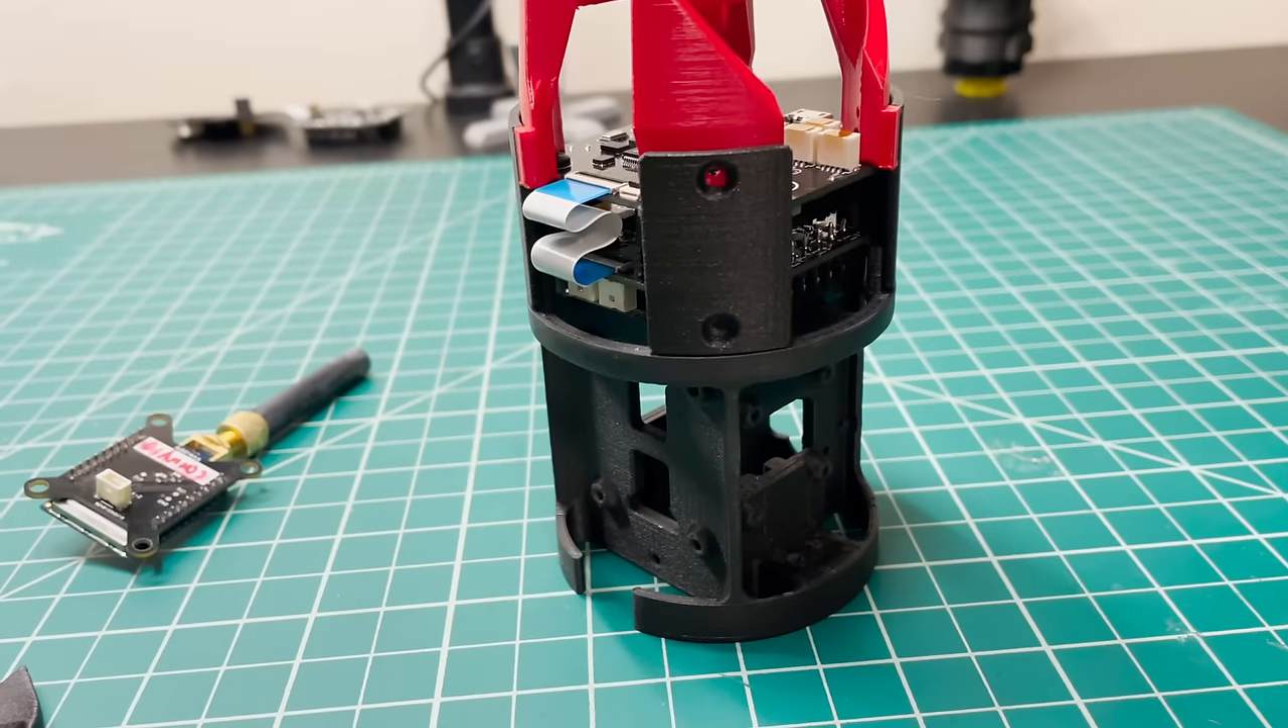So I've got all three of our main avionics assembly prints tentatively stacked together here.